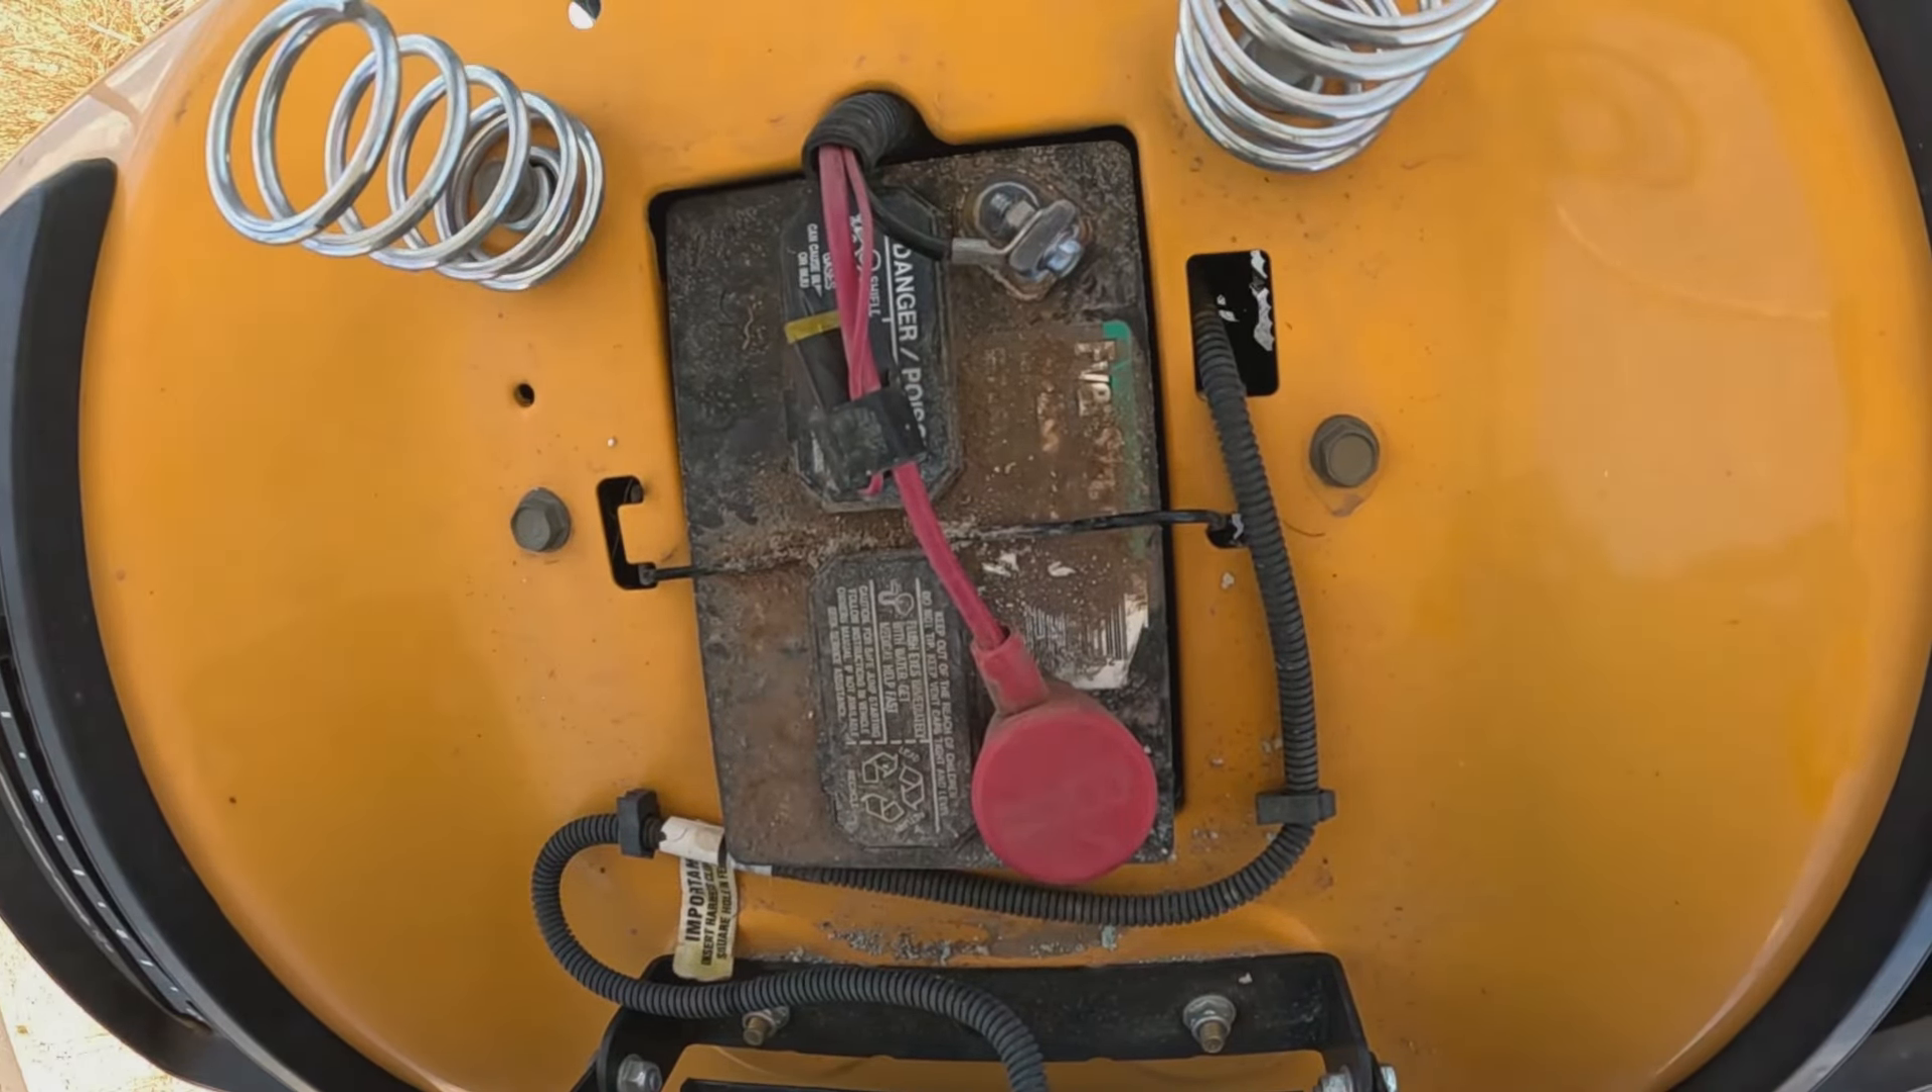The battery is back hooked up.